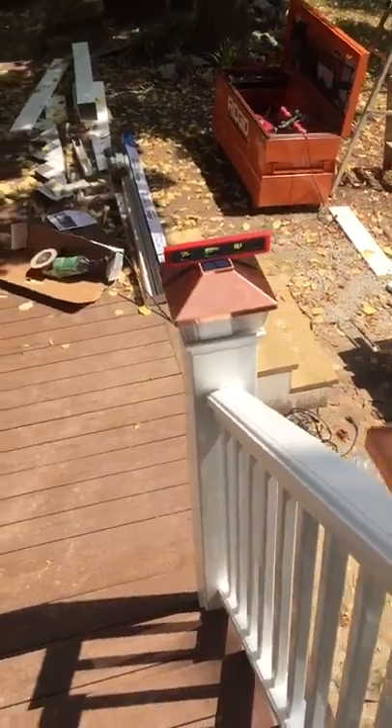We showed you the rails yesterday and today I just completed the stairway rails and put the light cap on.